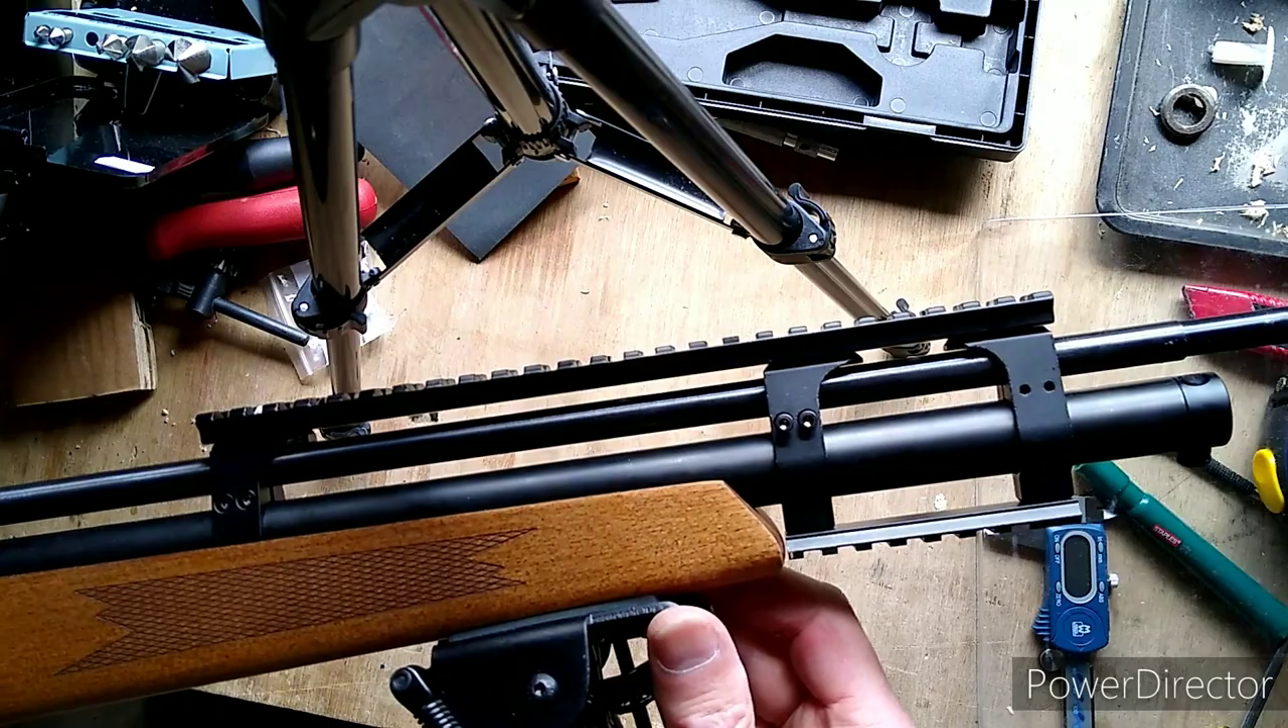That's the top and bottom rails fitted.